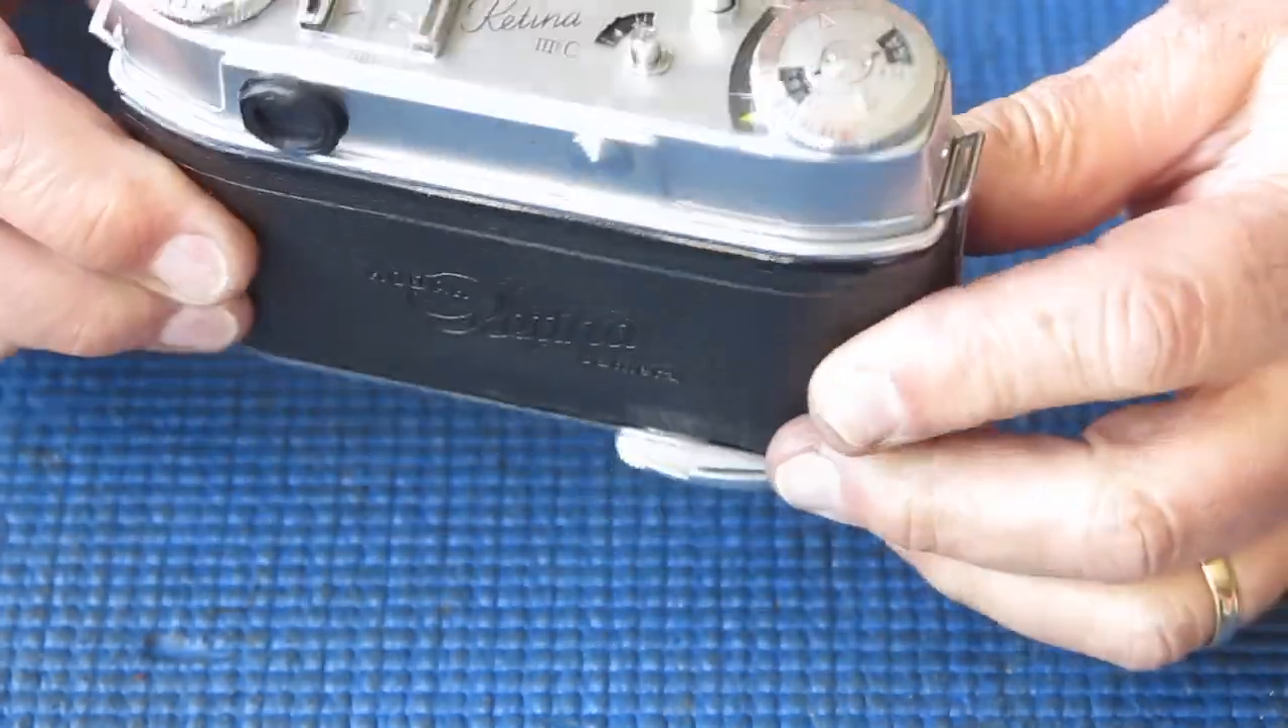As you can see the film advance lever is sticking out from the body.